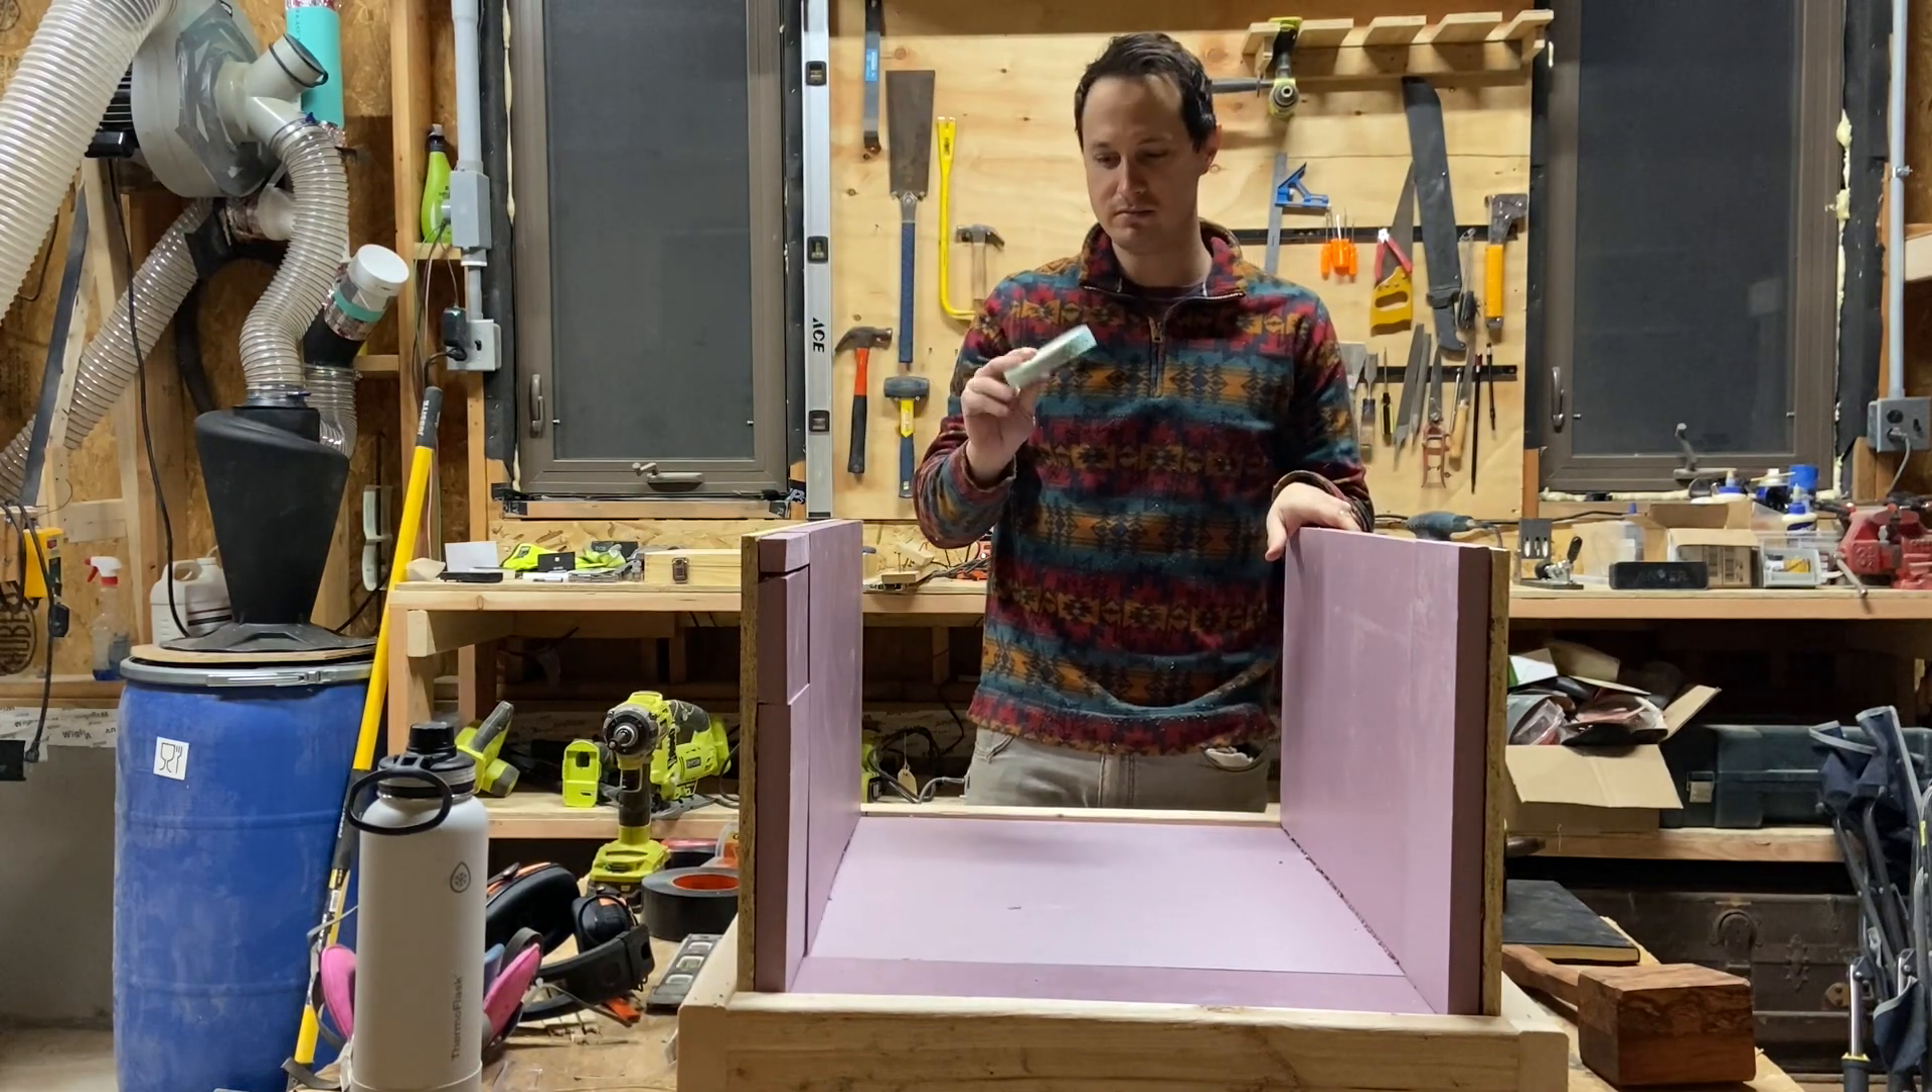But also, I cut some foam and put it in here.